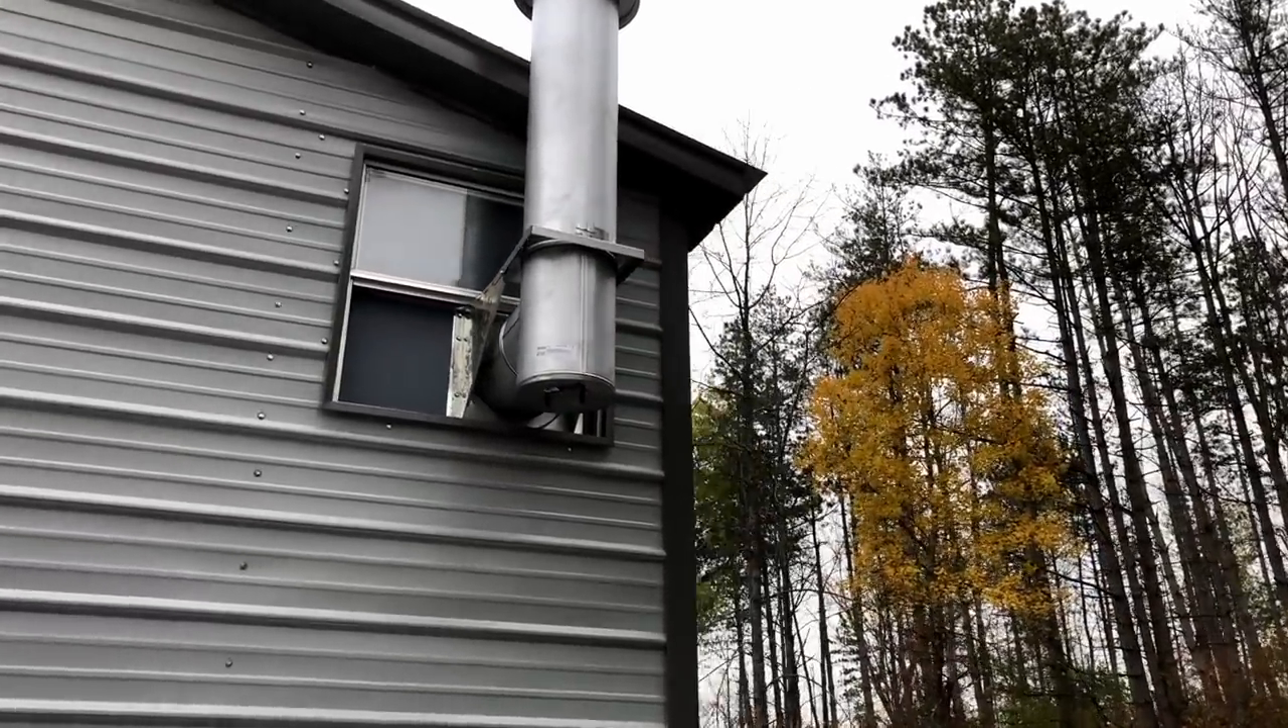Now, I have that 90 hooked into that sheet metal that I have on the window, coming right through the window there, and that is holding the vertical piece with that strap.